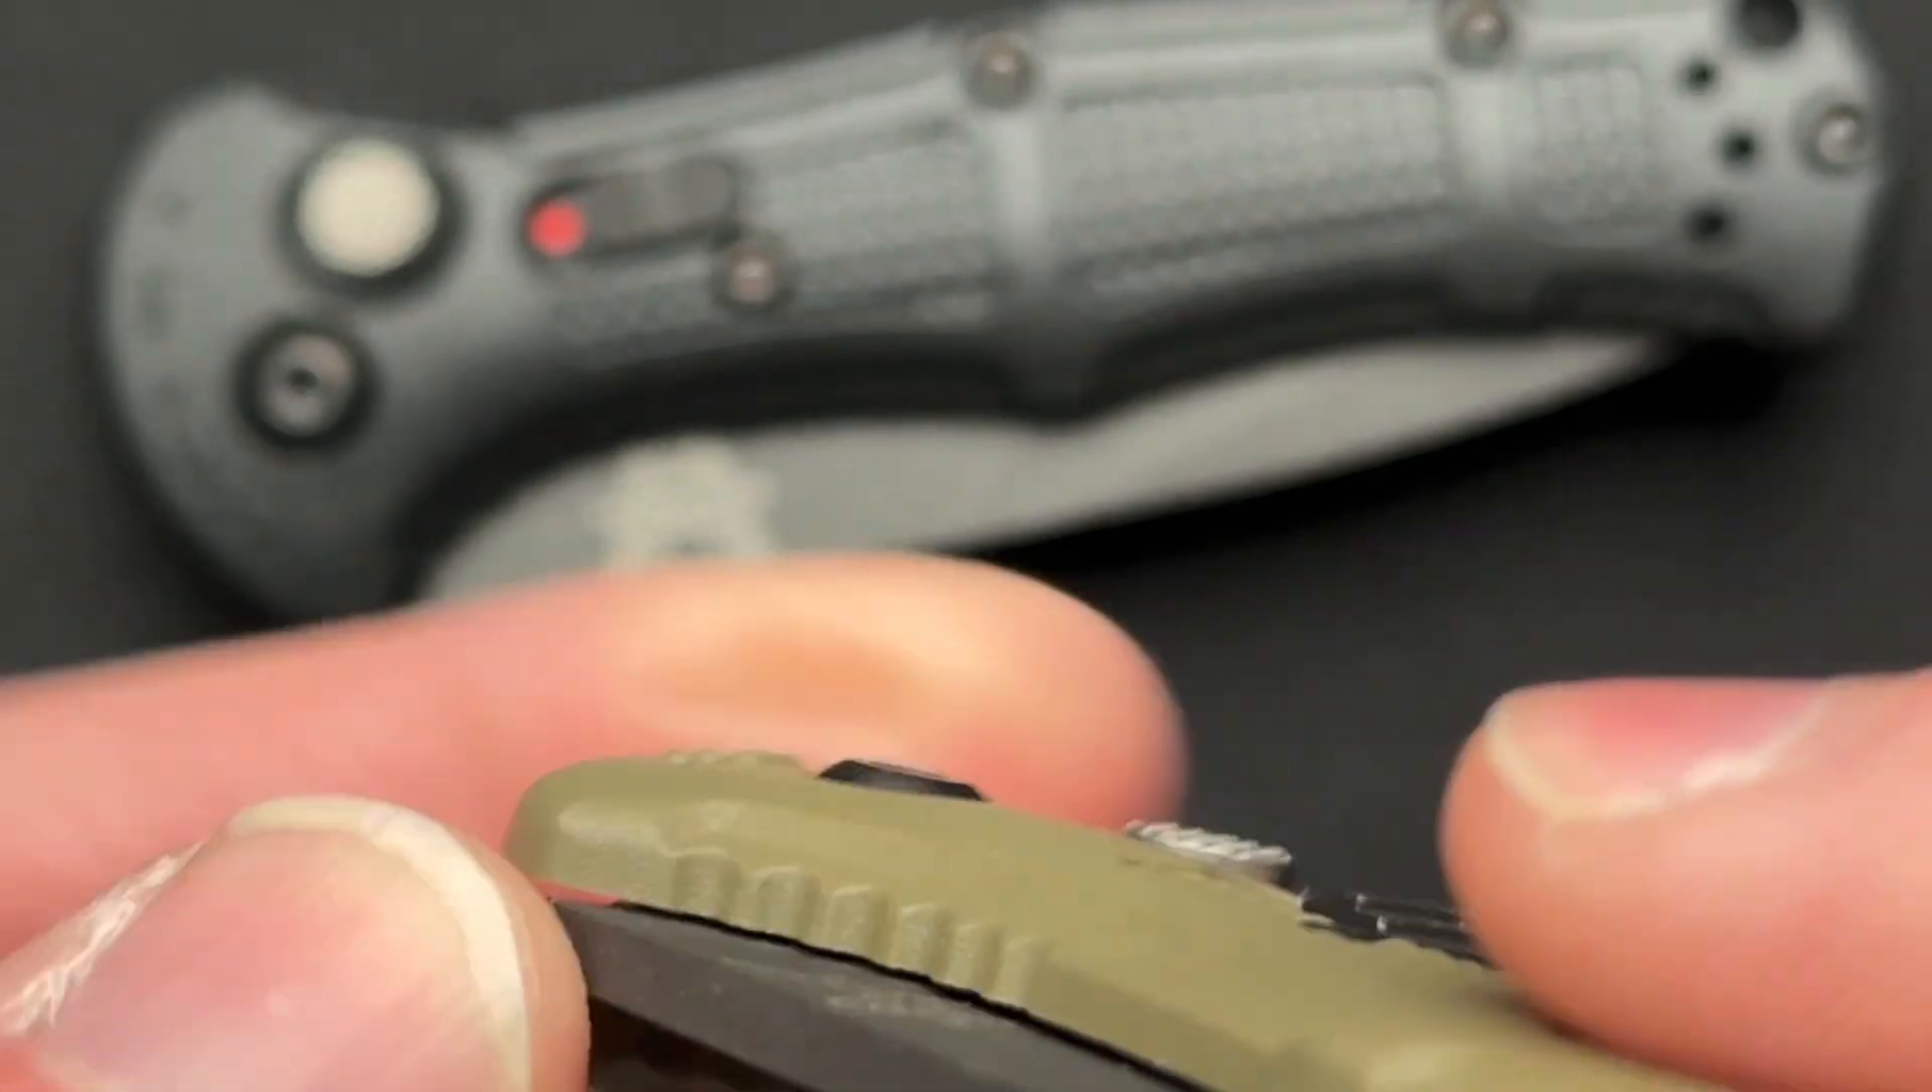If we look closely at it, the button is kind of protruding a little bit here, right?